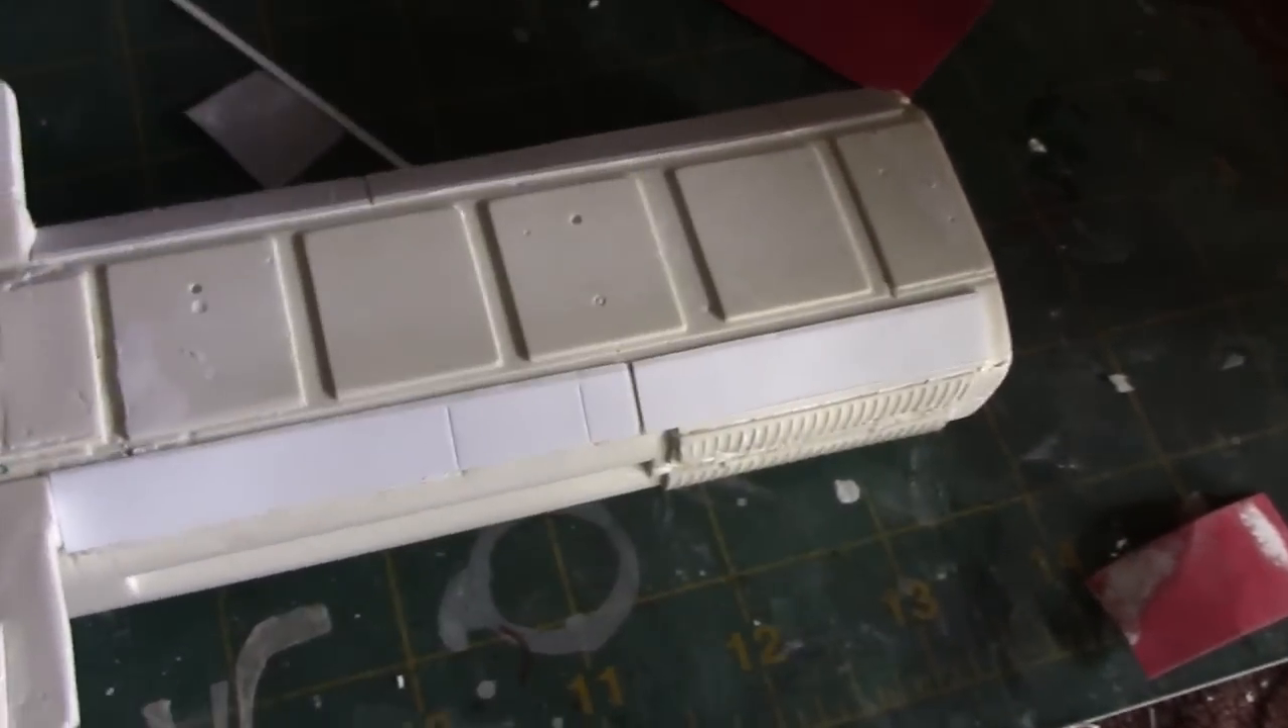Okay, so the panels have been installed now and I think they look much better than the original detailing. Covers up the irregularities fairly well.